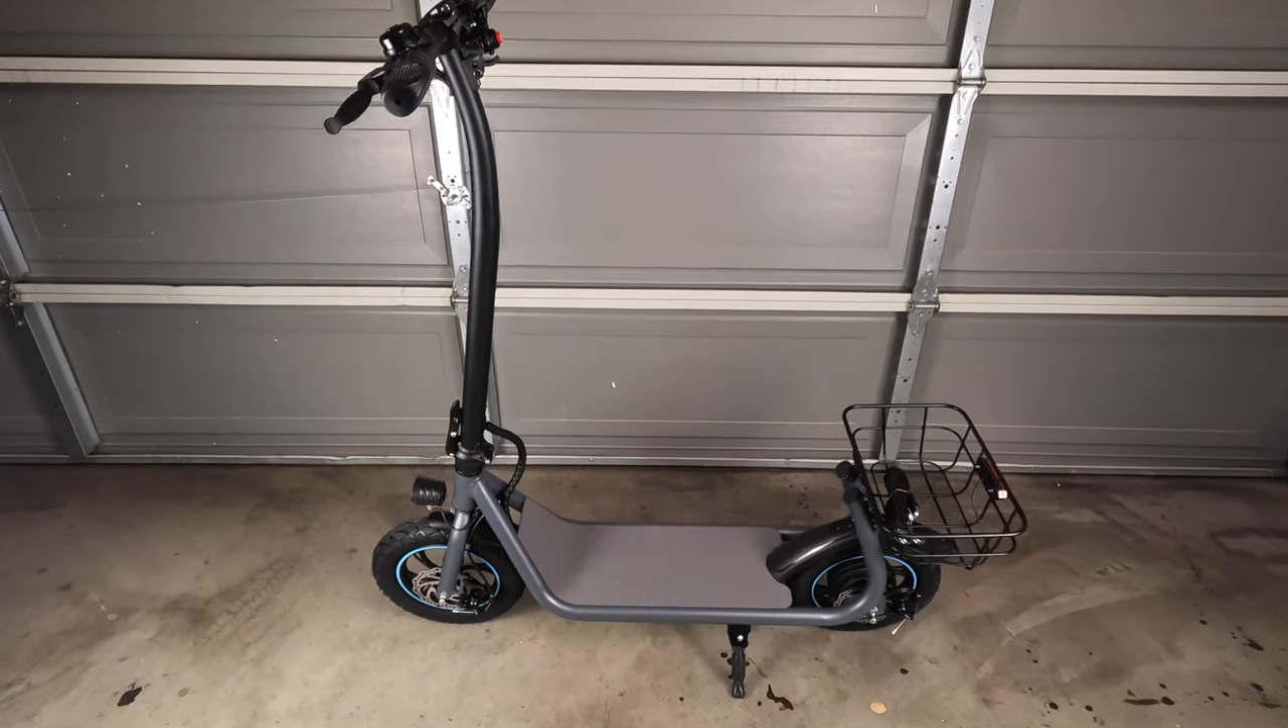All right, so there you have it. That is the Gyroor X2 in its fully assembled form. And assembly was pretty straightforward. All we had to do was attach the handlebars, the rear basket, as well as the latching mechanism on the stem.